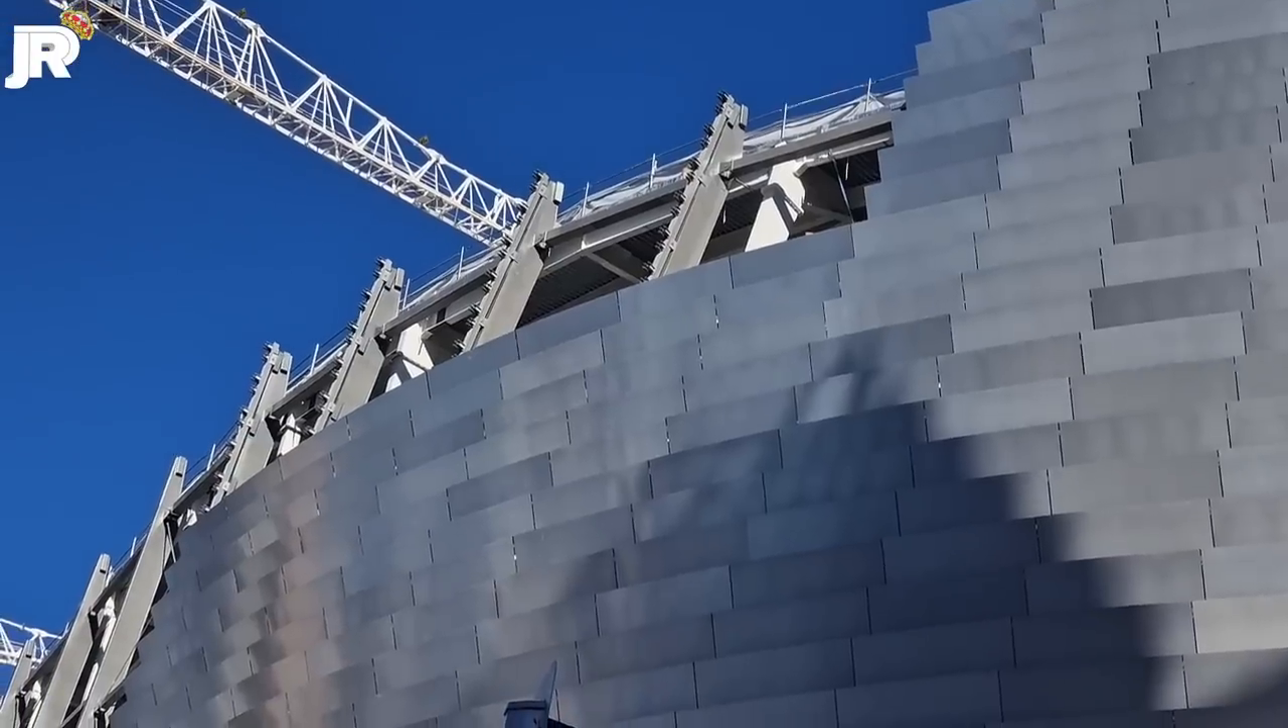Vemos que aún no han cerrado estos huecos.